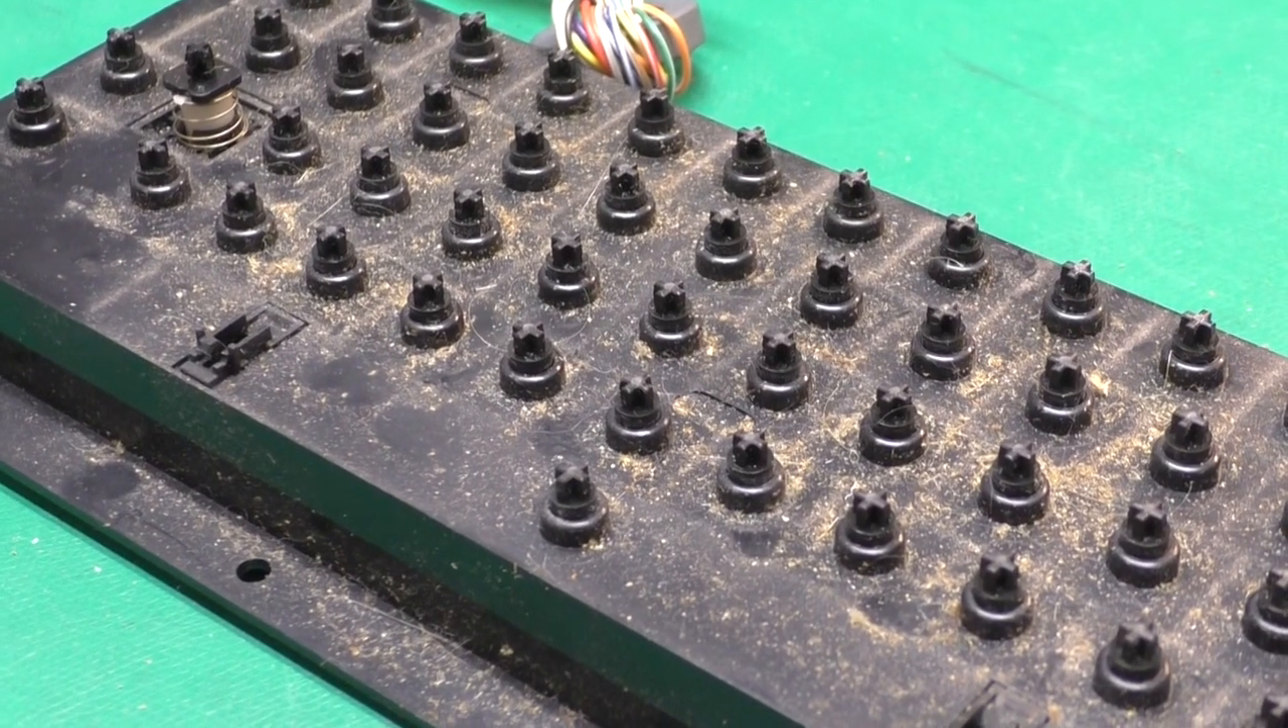Got all the key caps off of there.